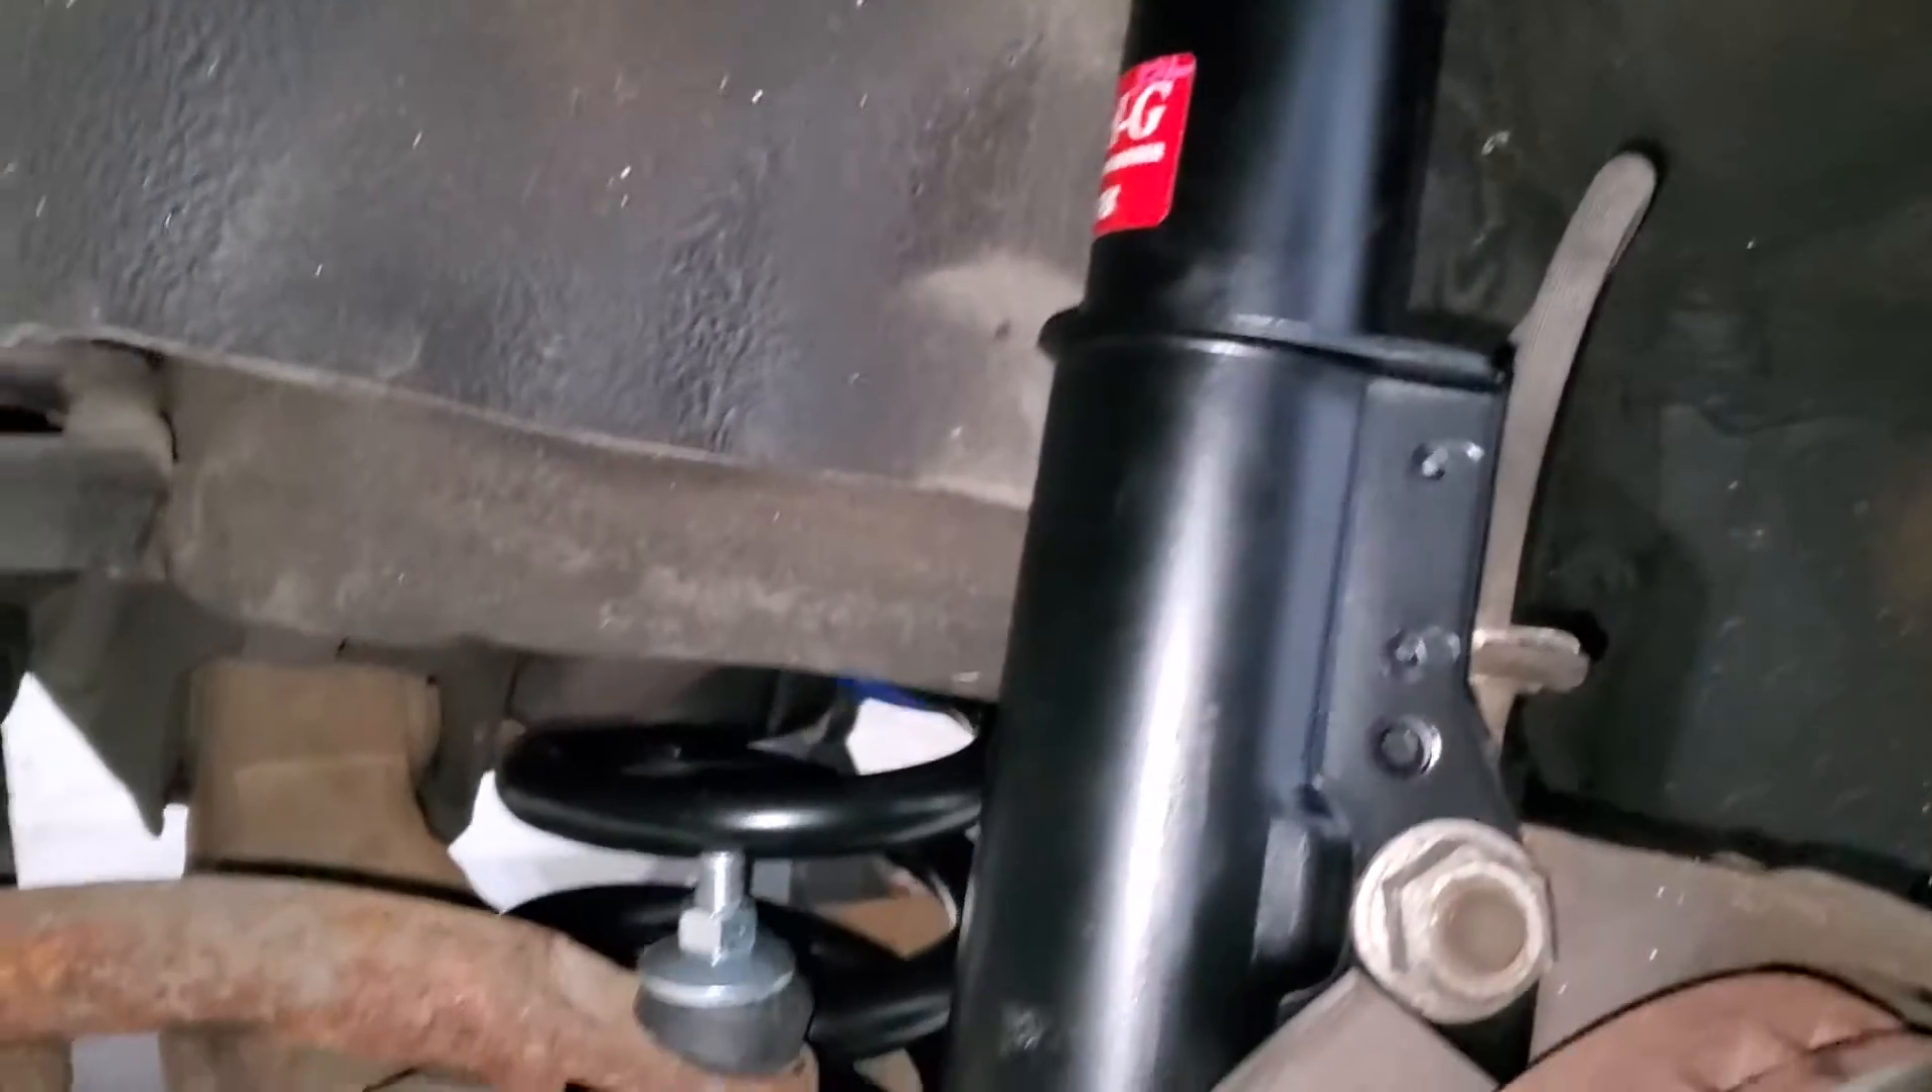Alright, so we are officially done up front. You can see we got the shock in there.